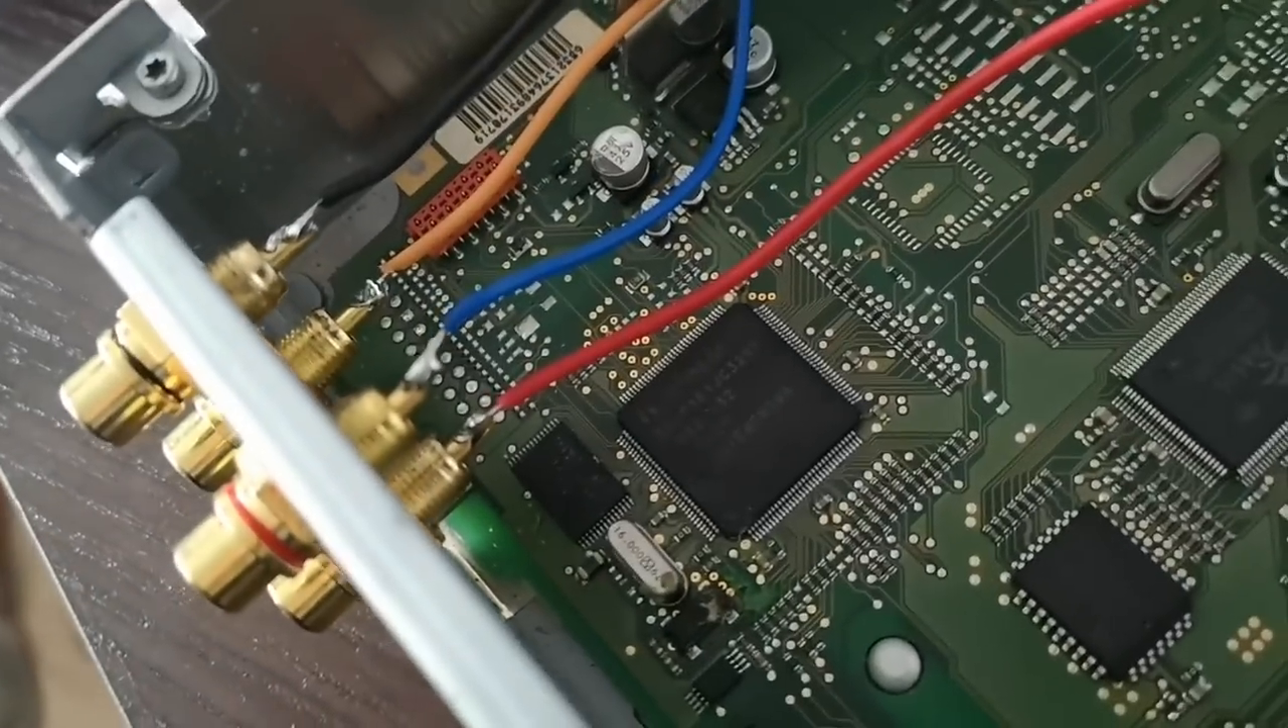No i słuchajcie, mamy wszystko polutowane. Gniazda są założone. Przewody przylutowane.